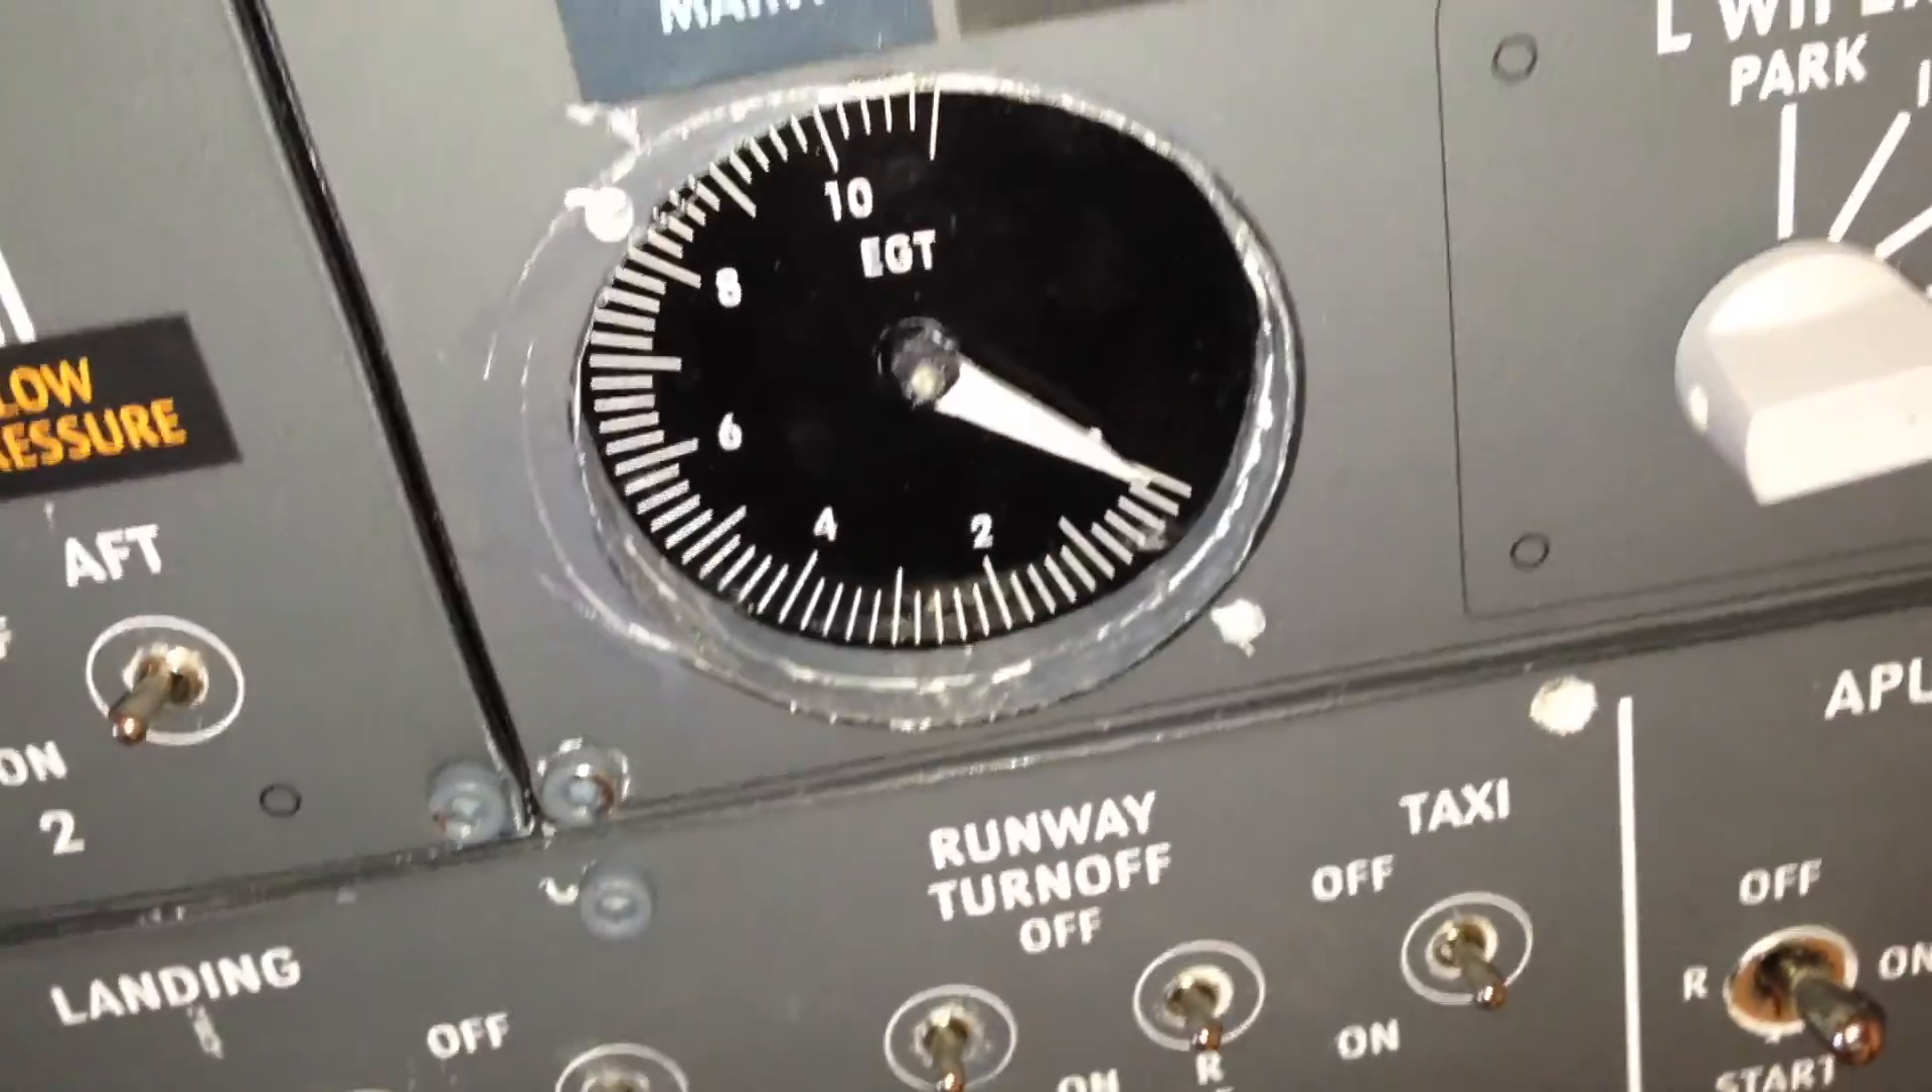So now the gauge is placed in place.